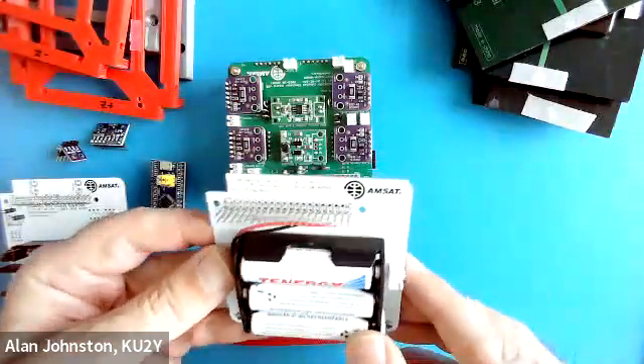Now I've already put the three nickel metal hydride batteries in the battery board, so it is ready to go.